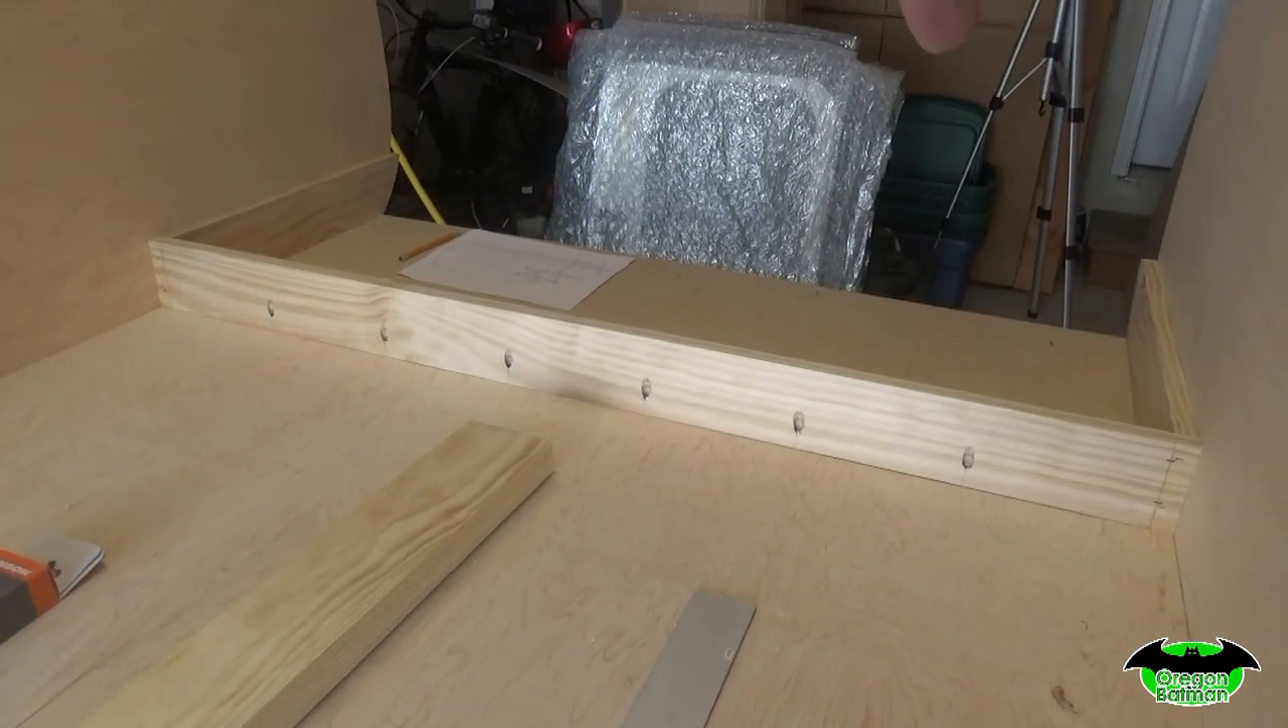Now with any luck, you have your backboard on, and I used pocket screws.